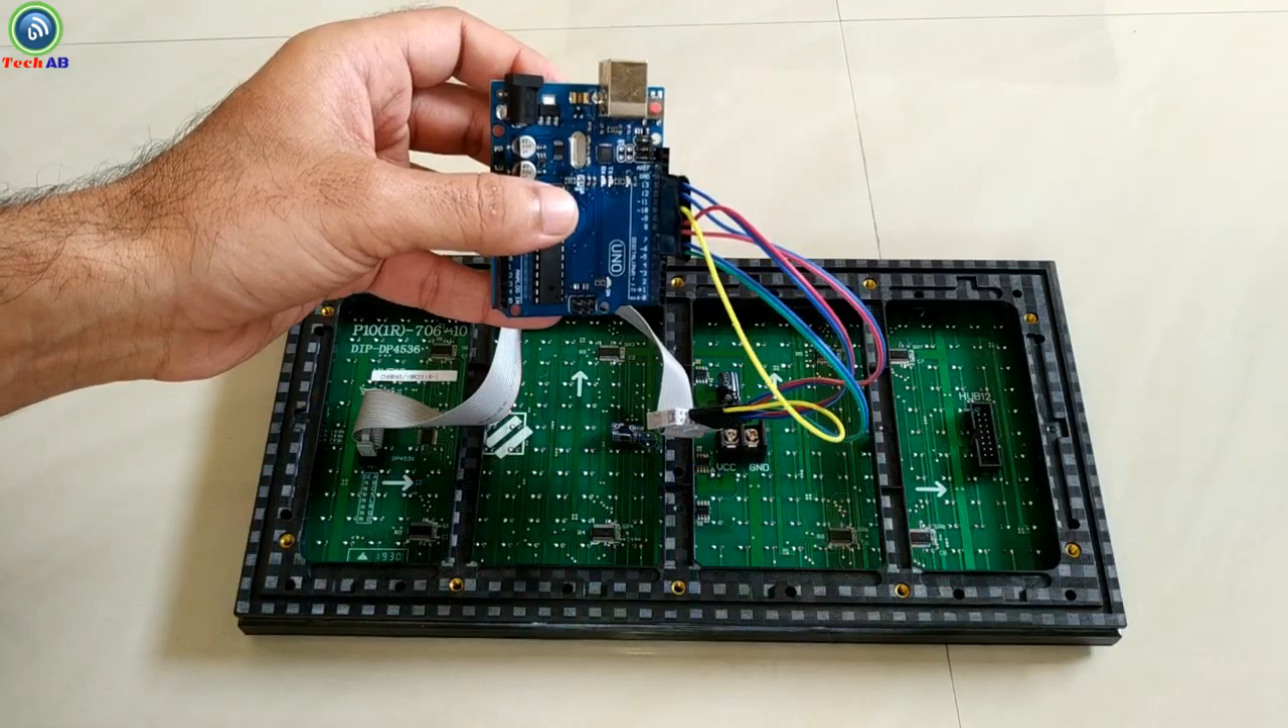यह मैंने अपने पेनल के connection अपने Arduino board से connect कर लिये हैं।